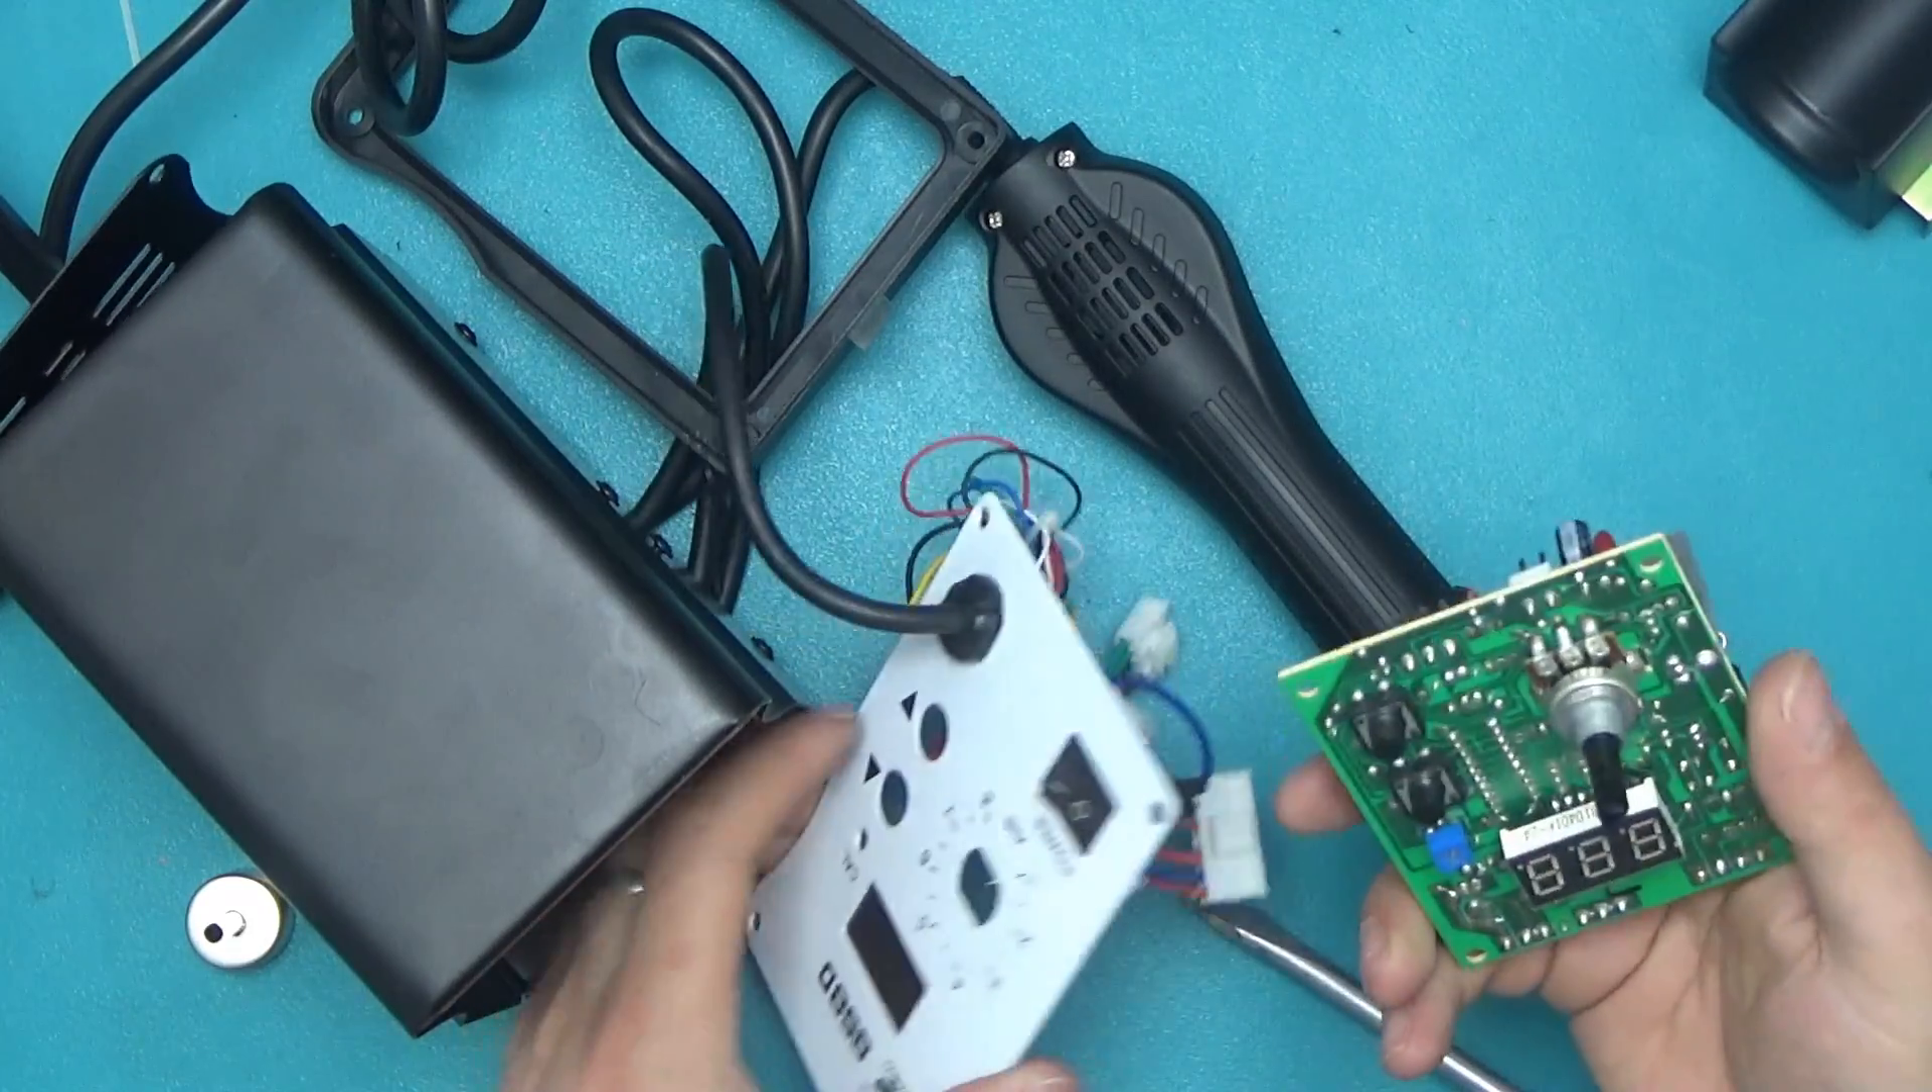Anyways we have the board out here is the board in all its glory.